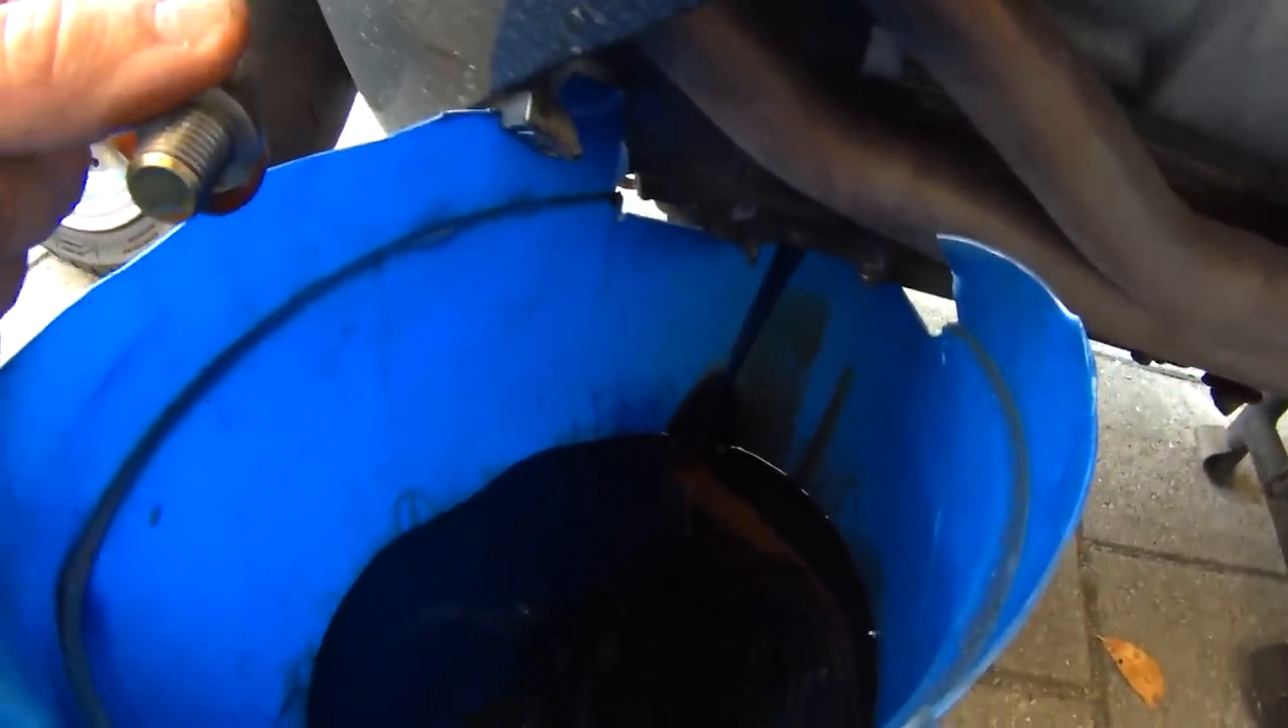Alright, so I went ahead and pulled the oil out. Here's my oil drain plug.